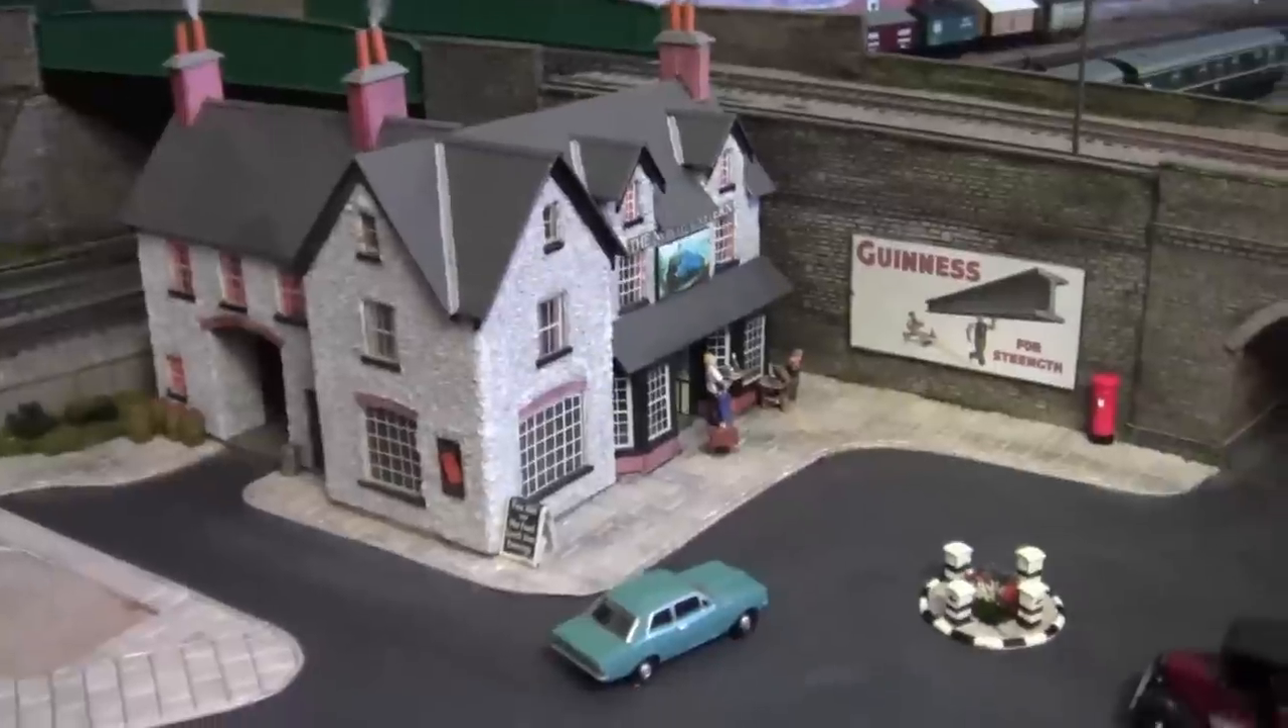And with that mini roundabout put in place it really does finish off the scene.